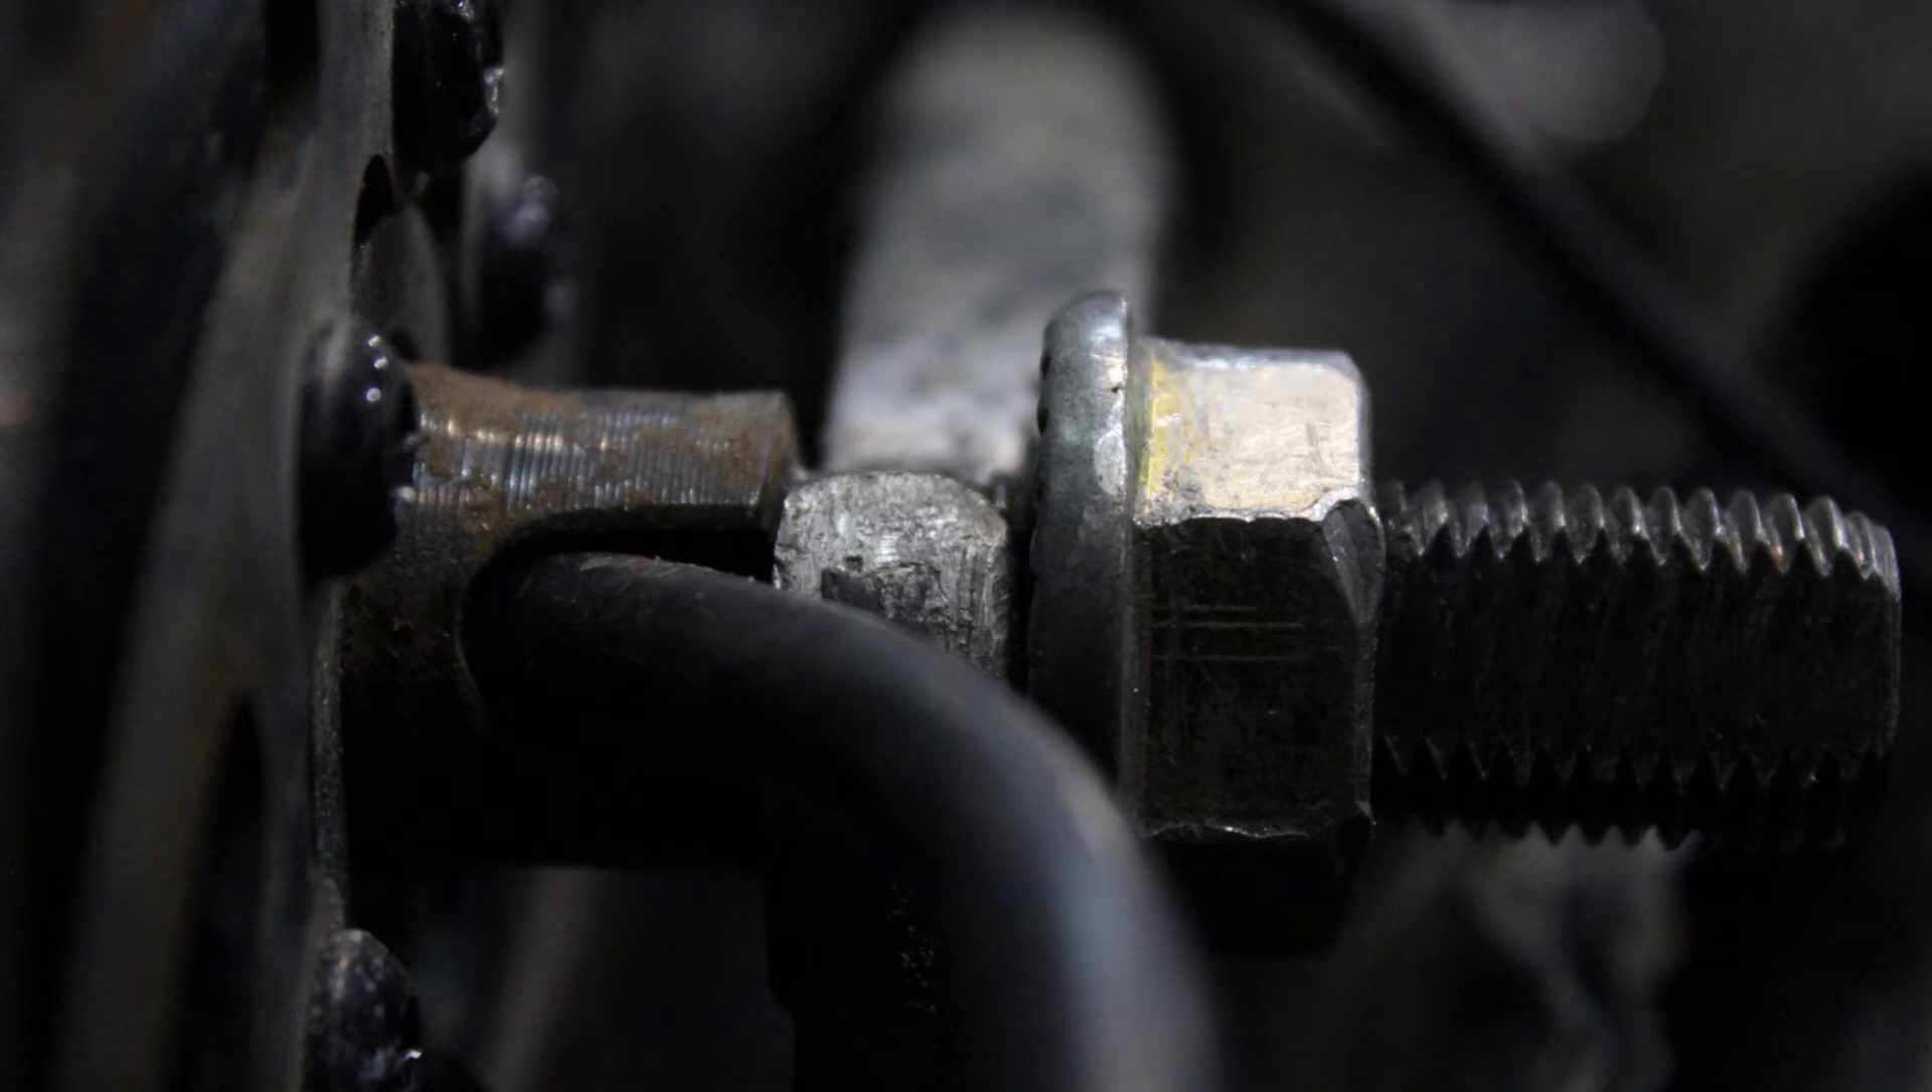Here you can see how a very big portion of the surface area of this nut is just kissing the air.